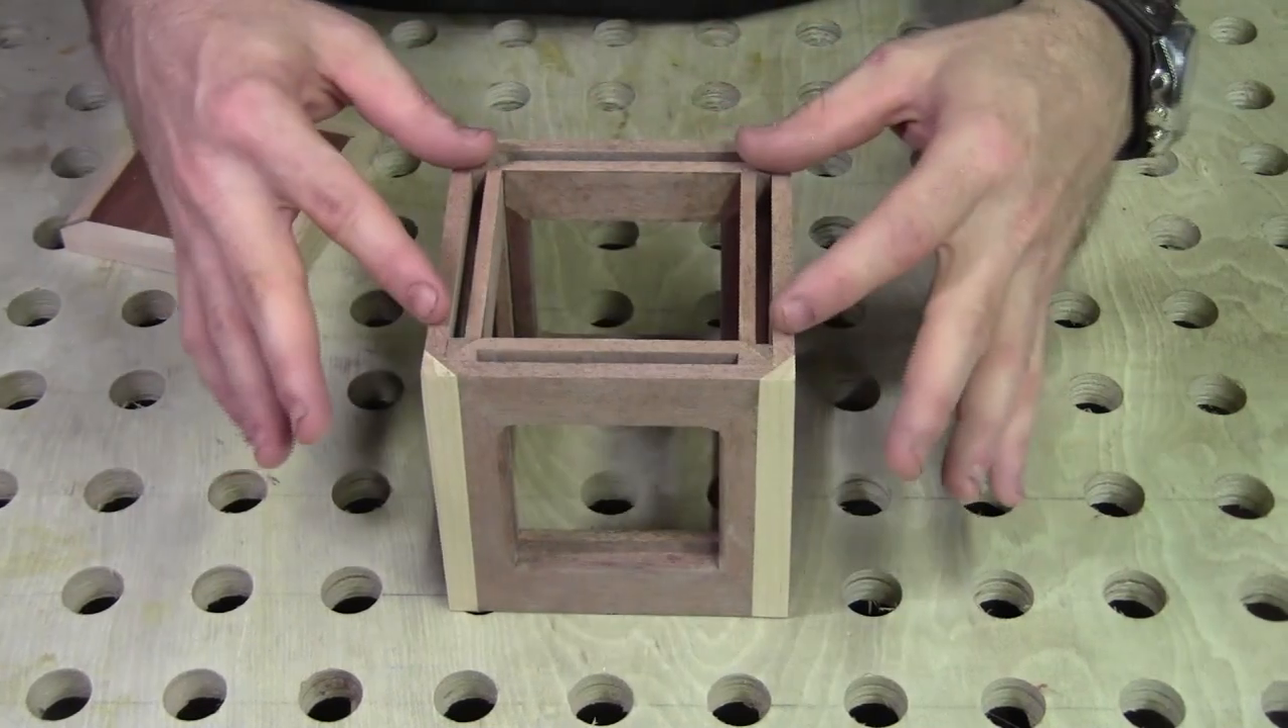And the box is all glued up and the corners are all done.